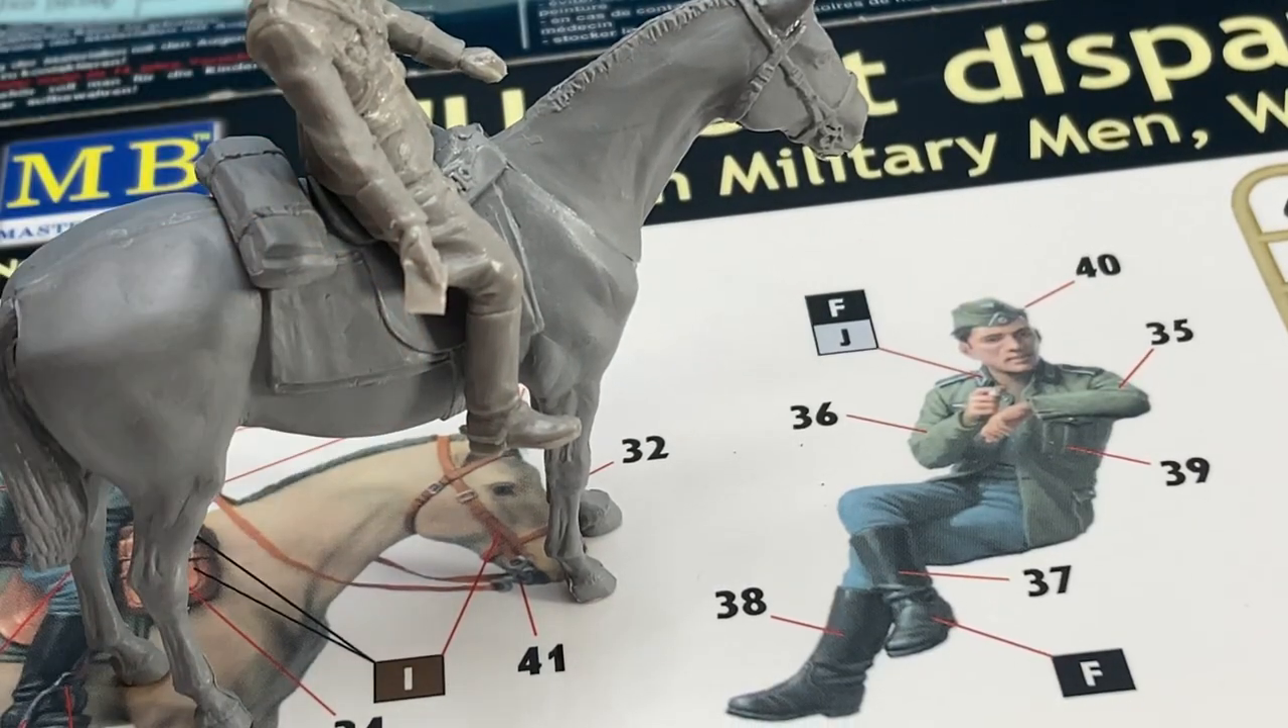There are no reins or leathers for the stirrups, but we'll rectify all that when the painting is all done and we can fit the rider into his final position and get the straps and everything just the right length.